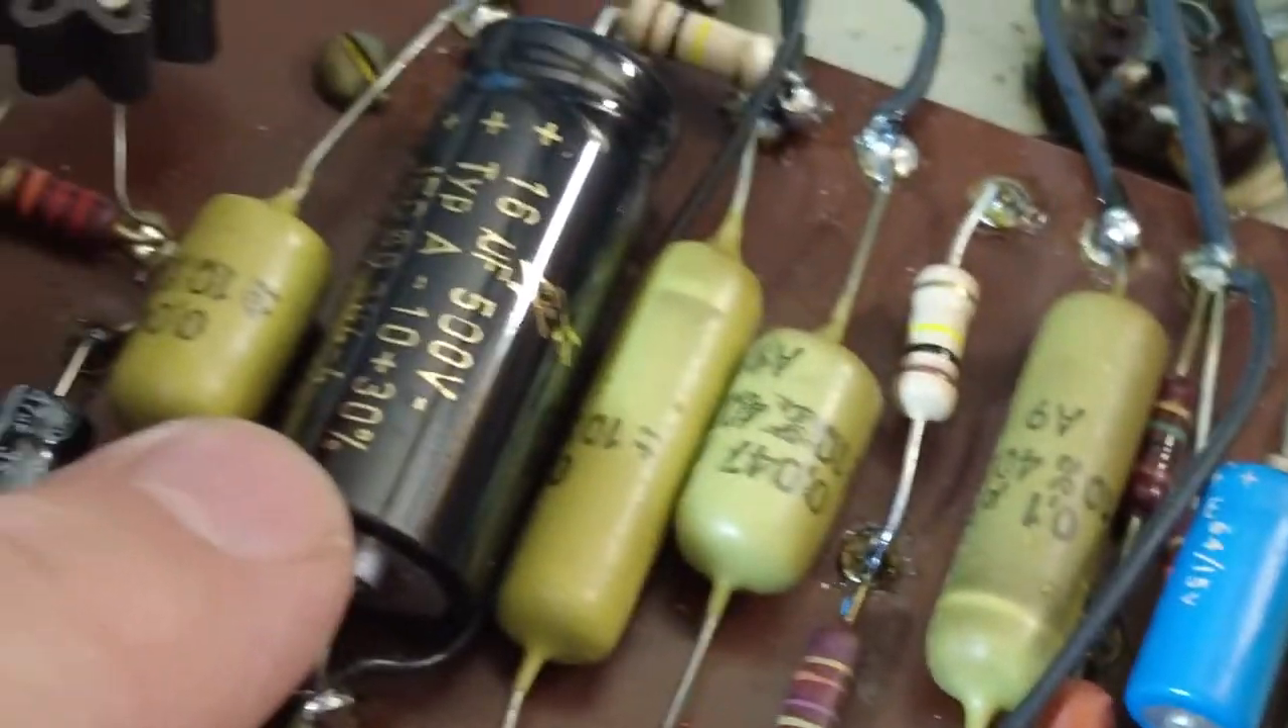We have swapped the 16 micro farad cap that was here for an f and t 500 volts.